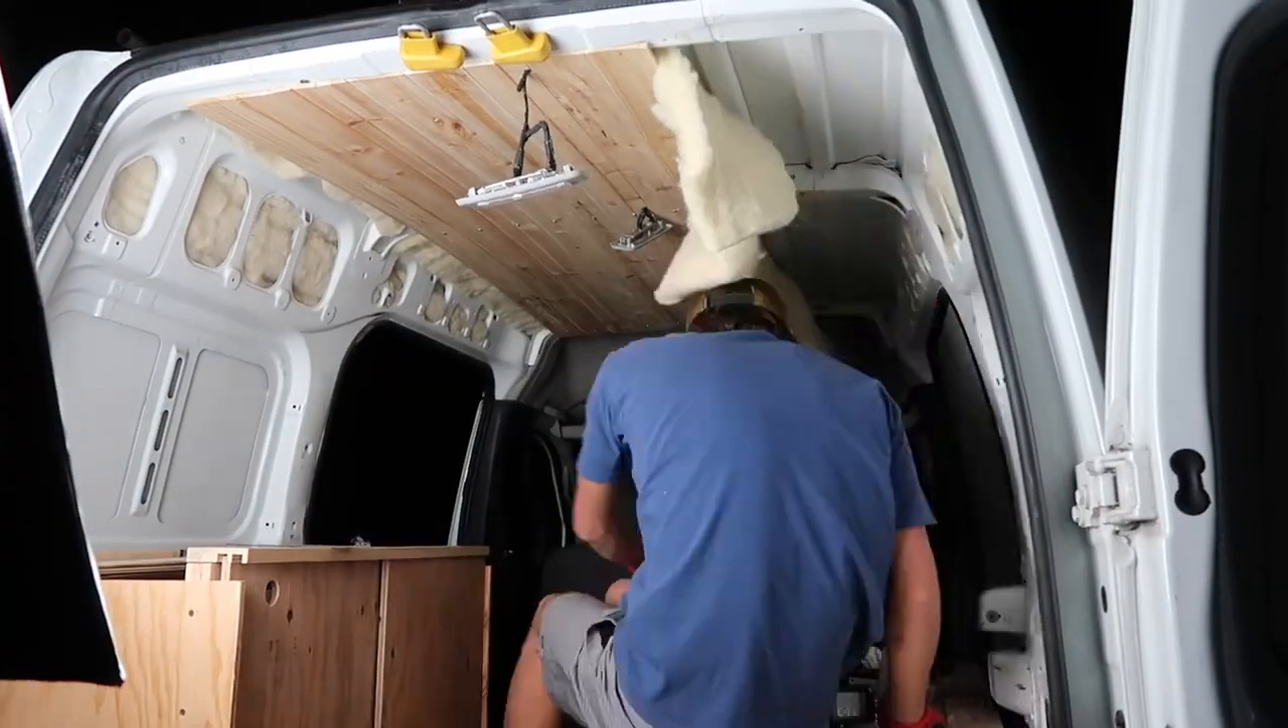We got some of the tongue and groove up.